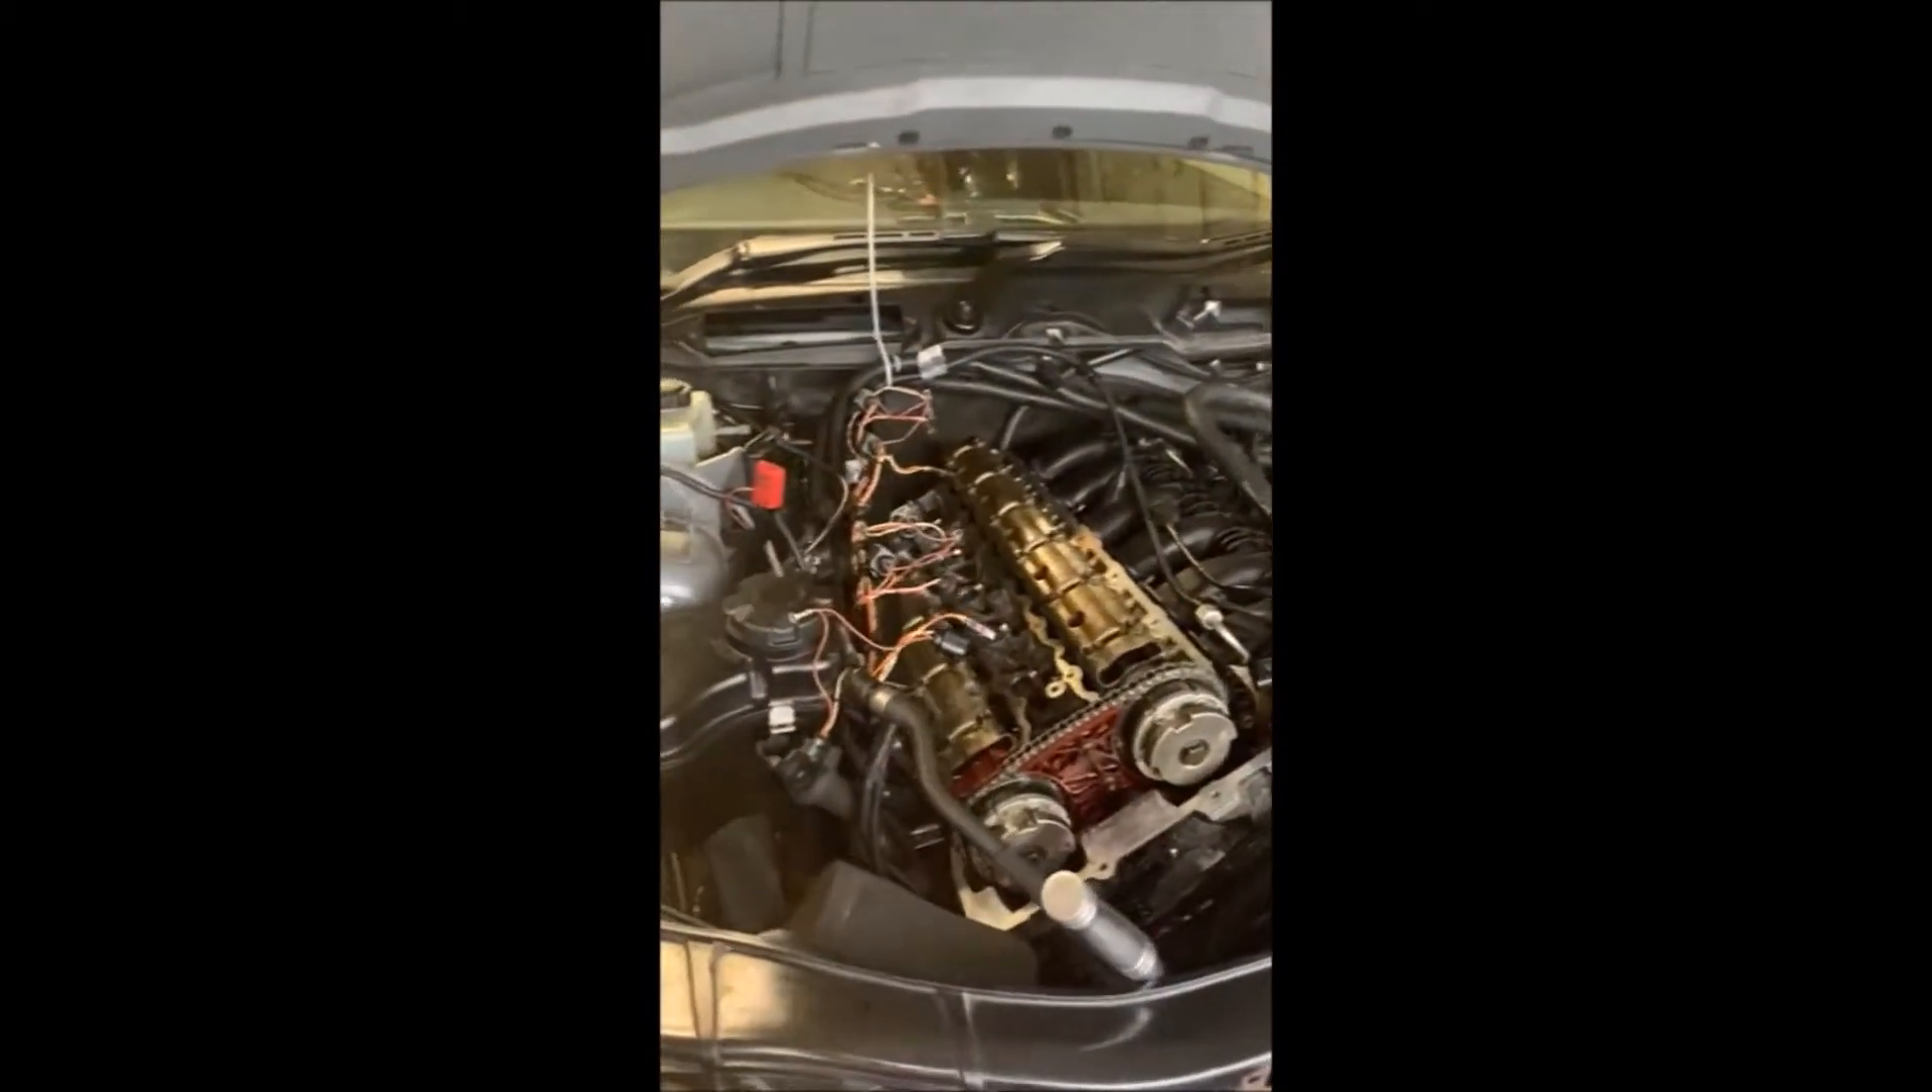Okay so rocker cover's now off.